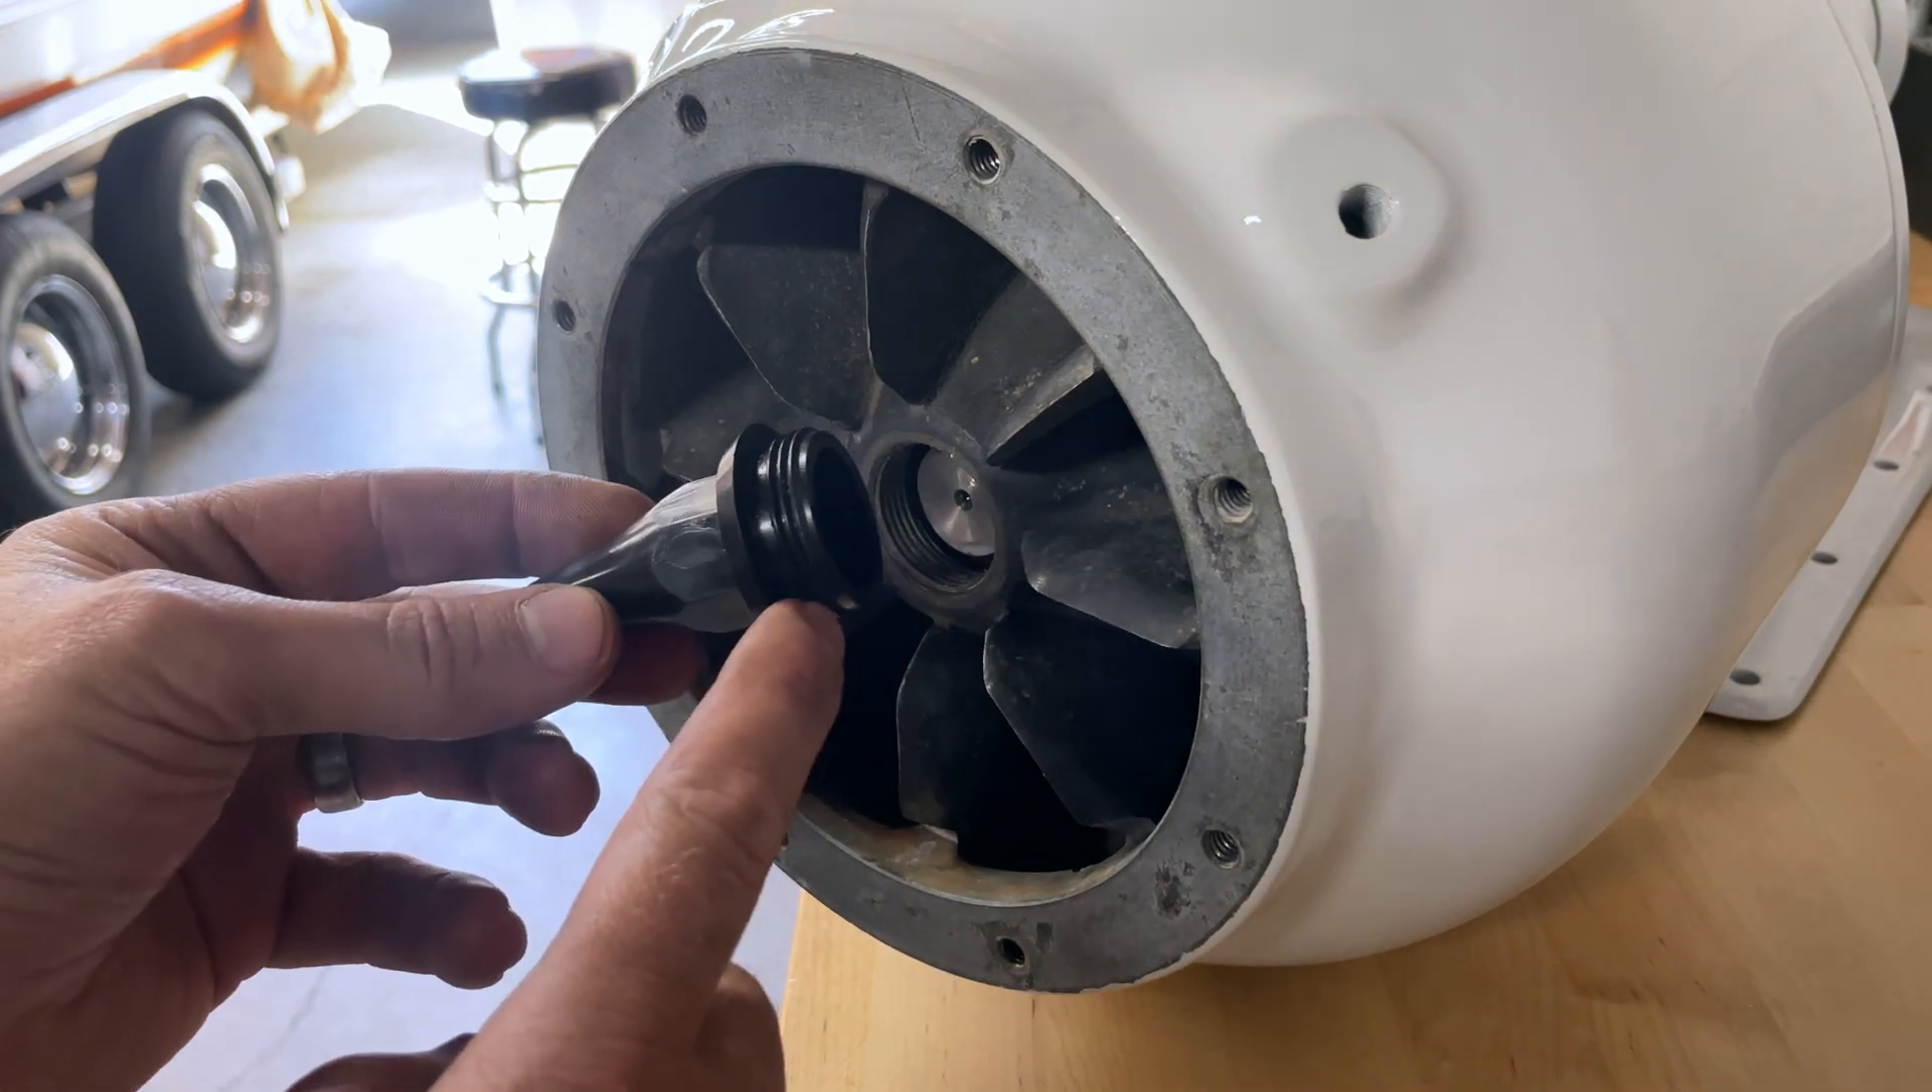This is full of oil, so we have this end cap that we need to install and we need to seal this with some silicone and then just screw it in.